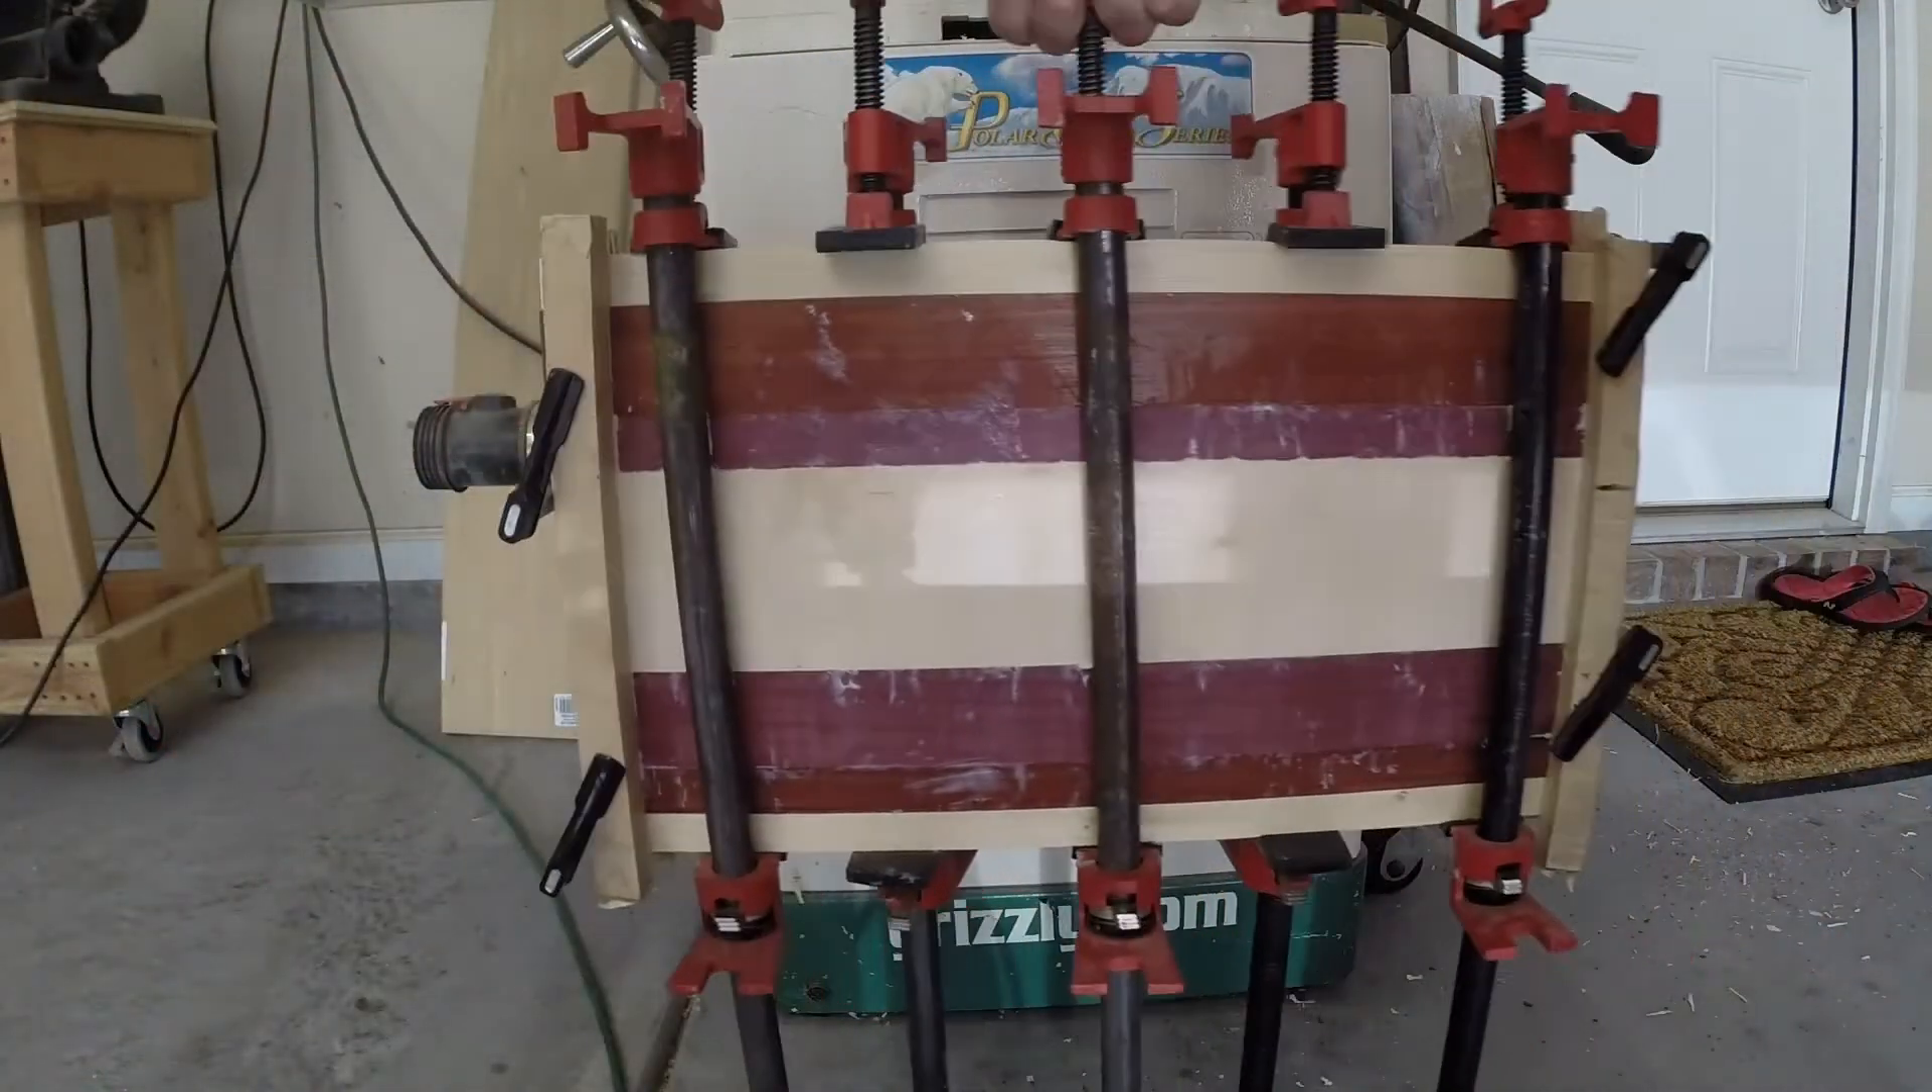This is what the panel looks like all glued up.